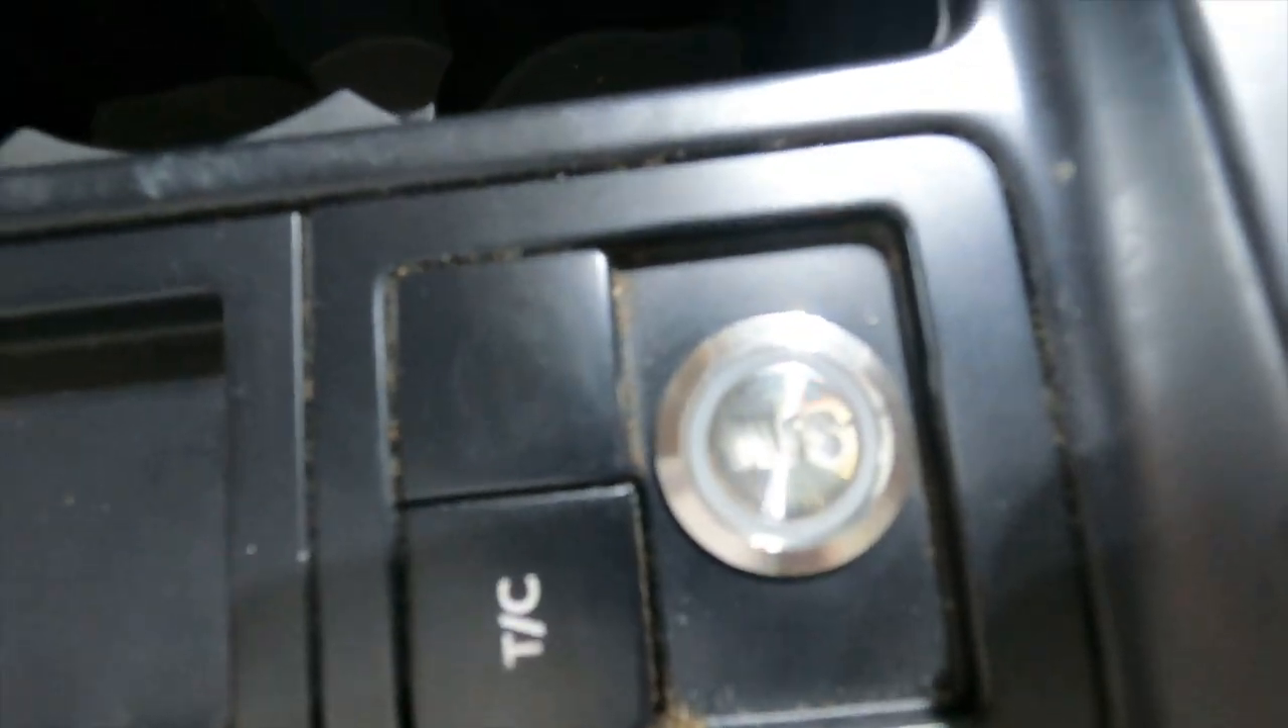We got our button installed right there.